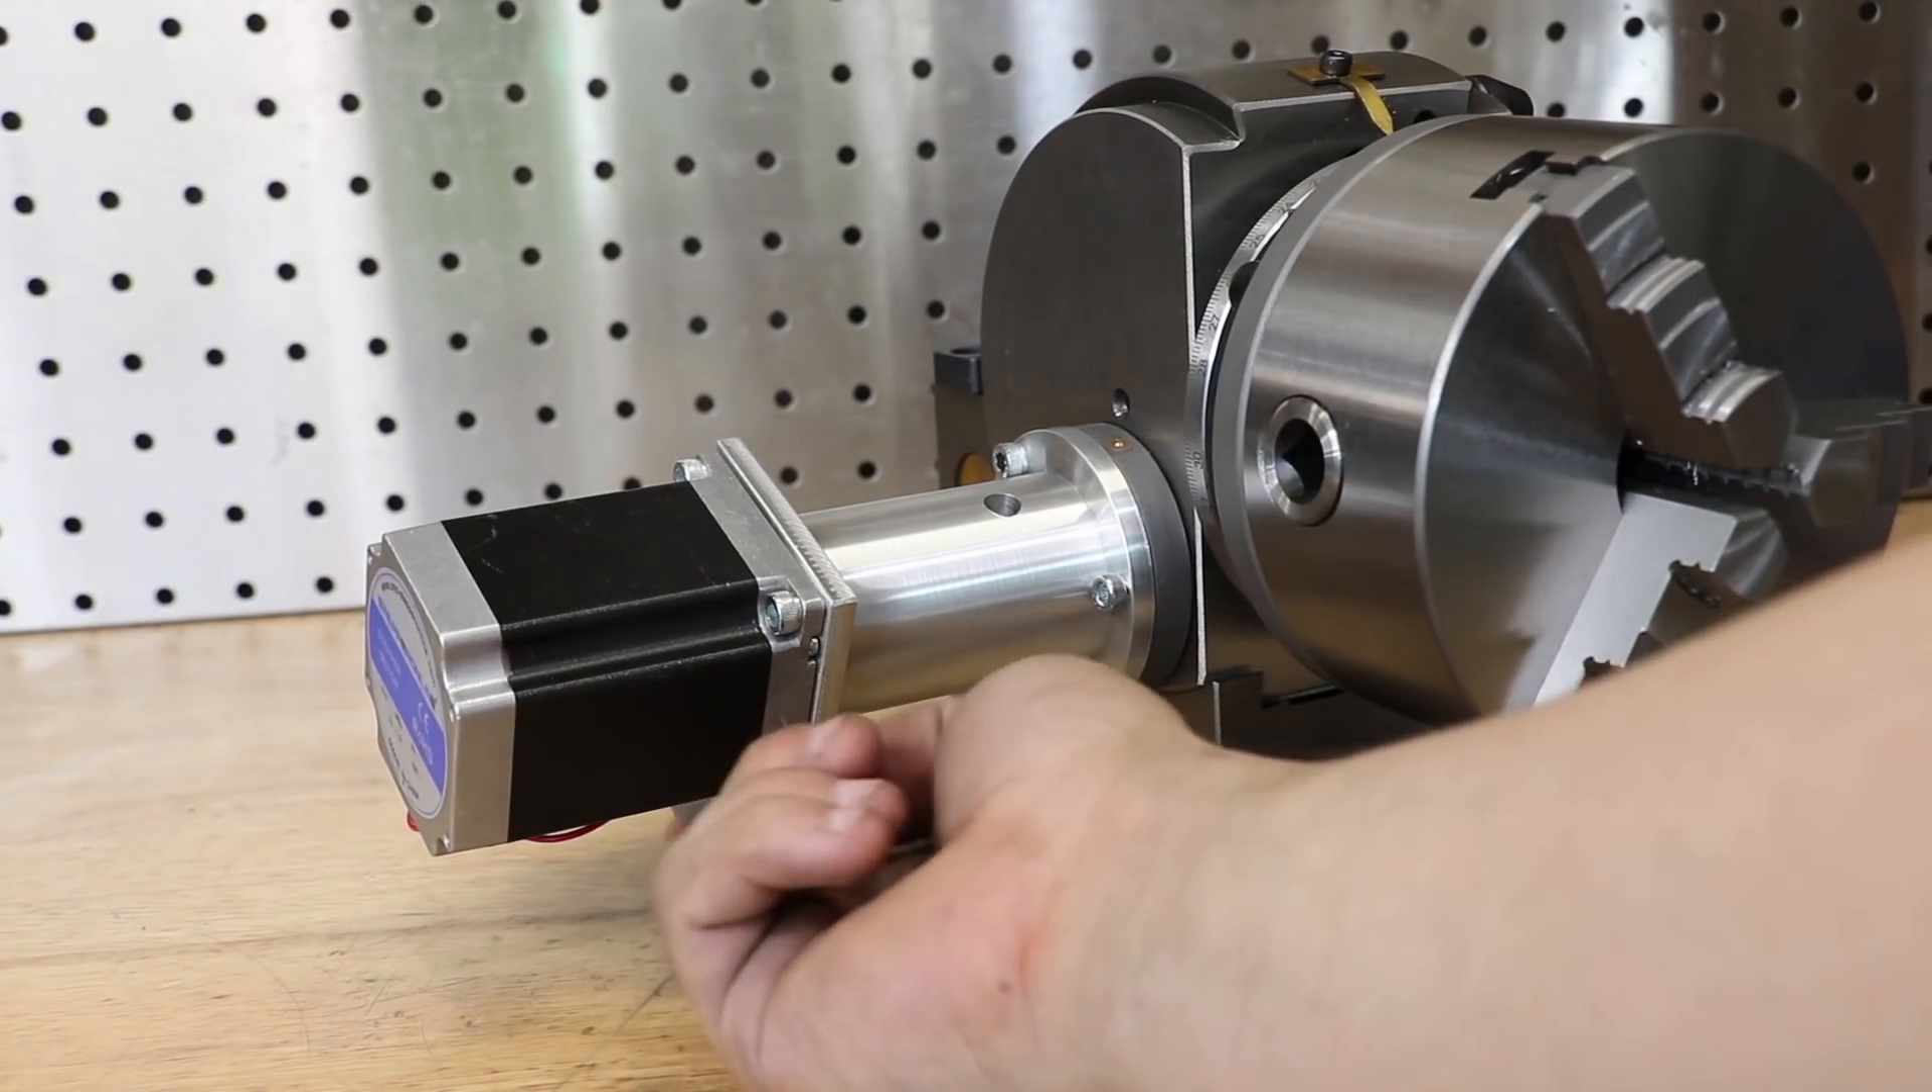And that's the stepper motor on, and the build portion is done.